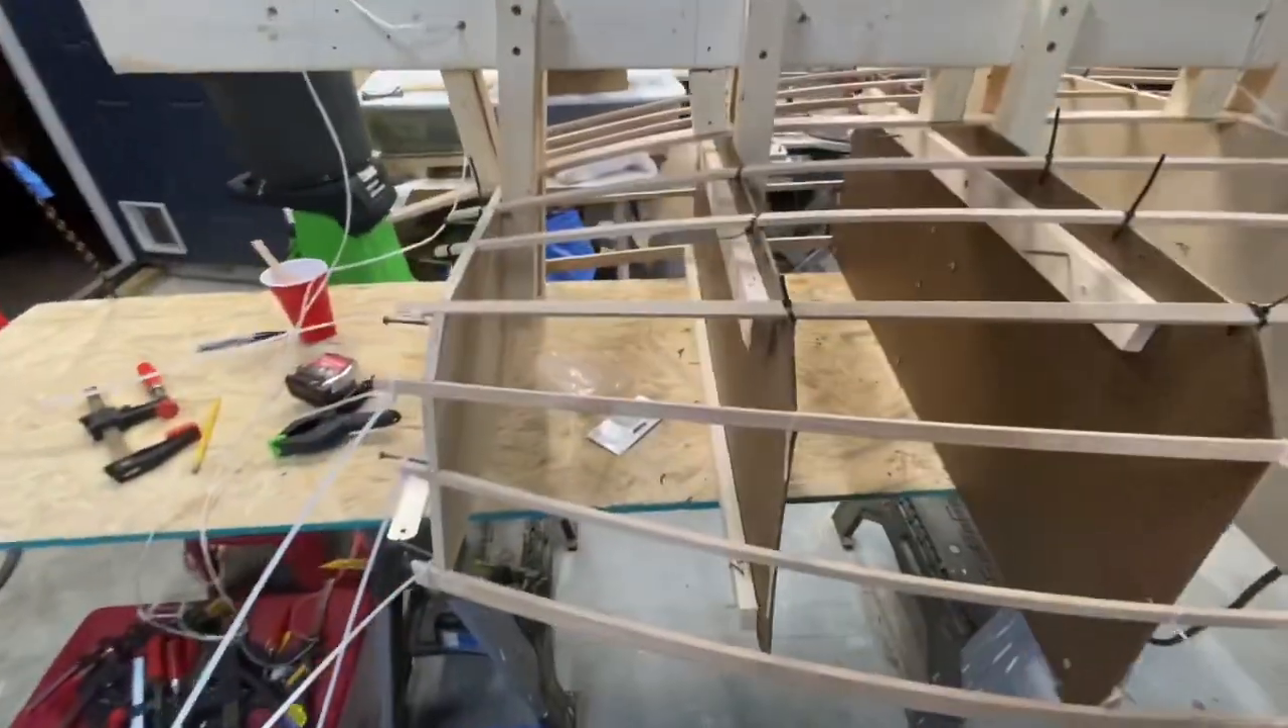Here are the stringers zip tied and glued for half two.